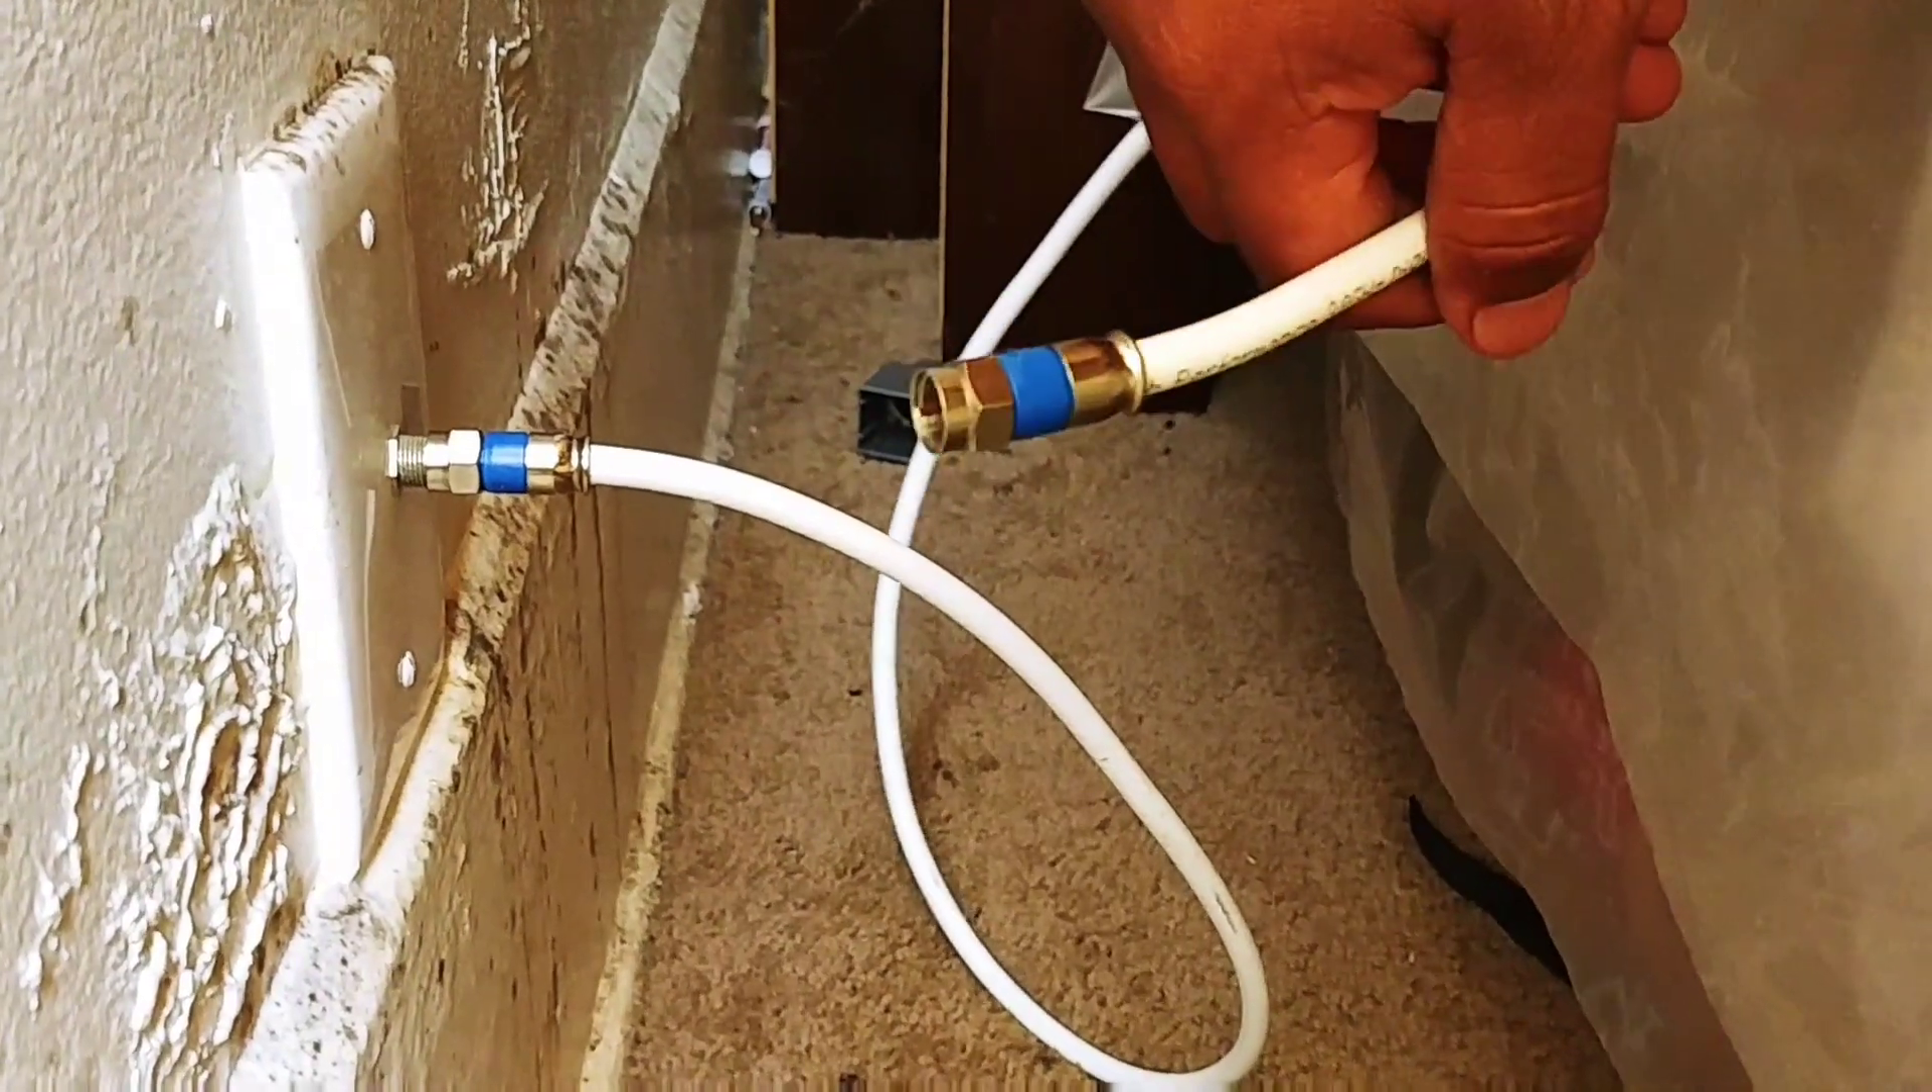I got the fittings on already.